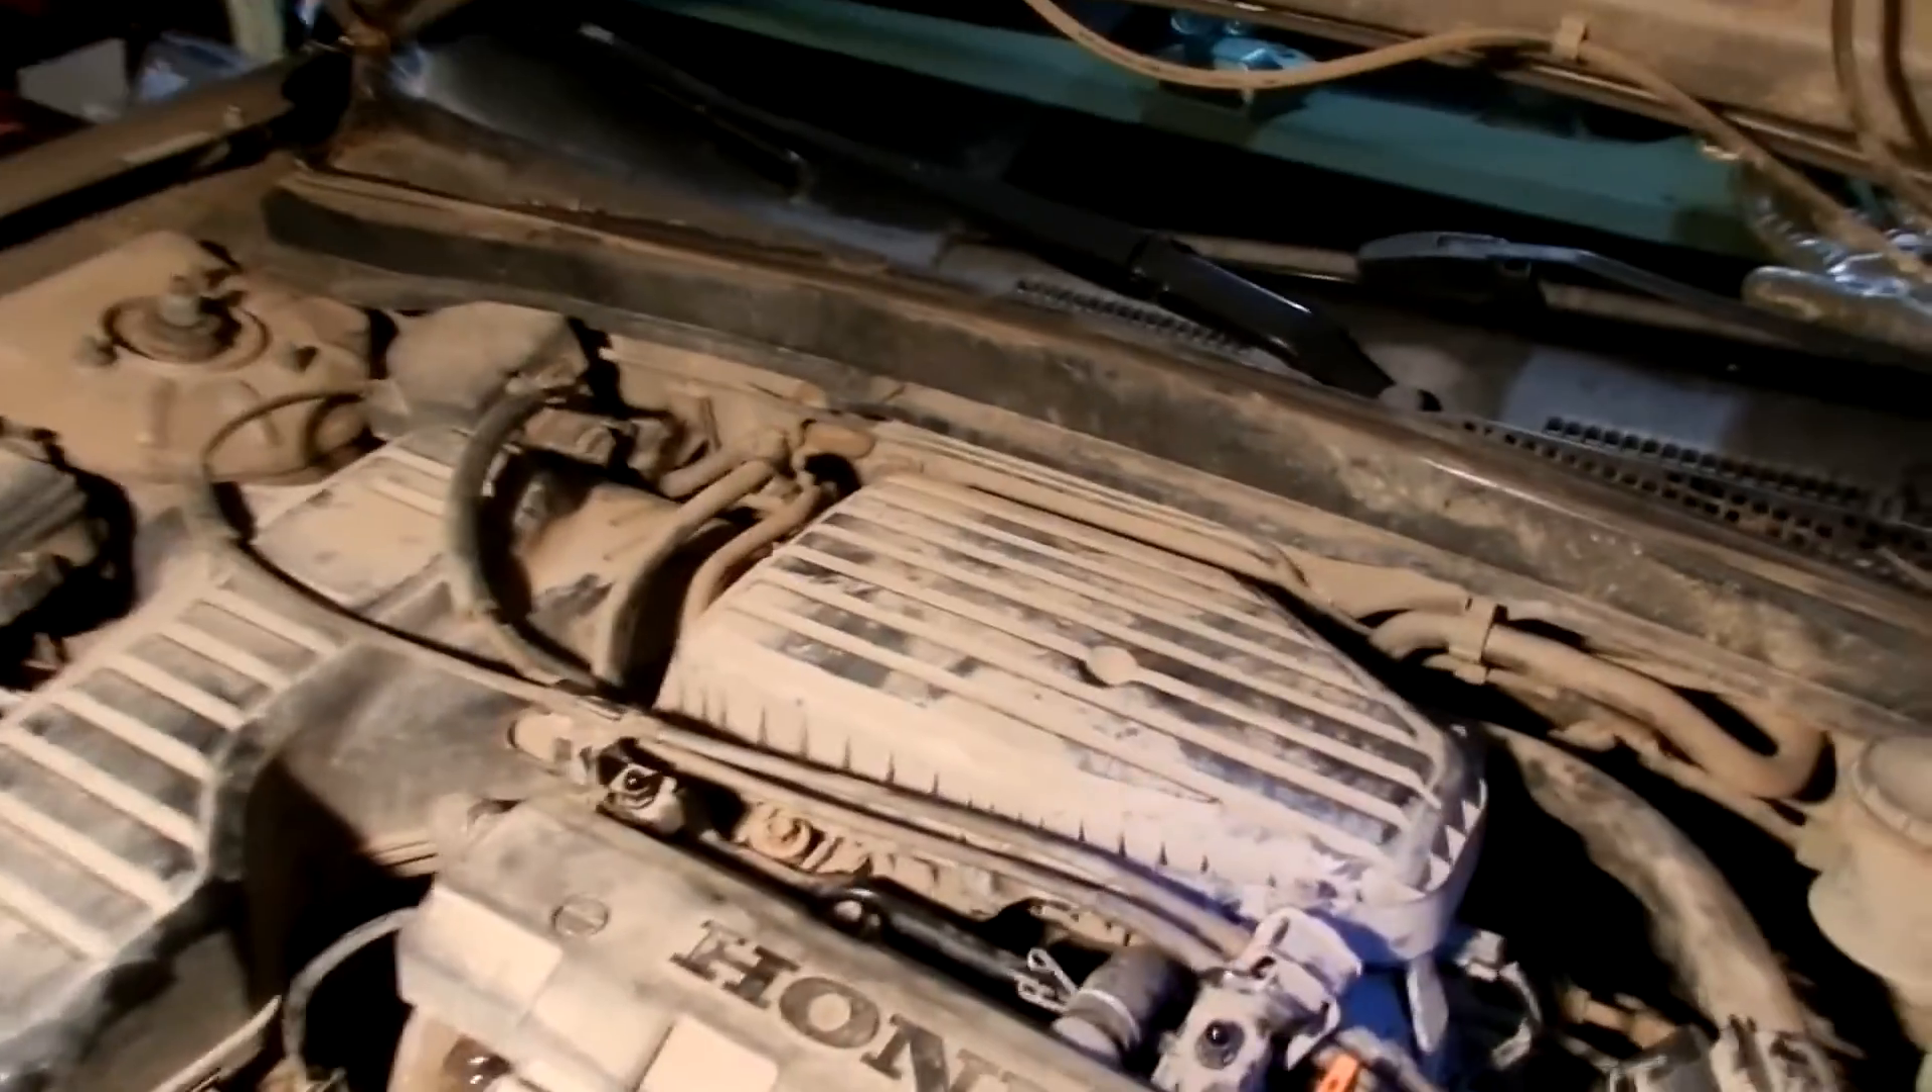The air cleaner is back on.